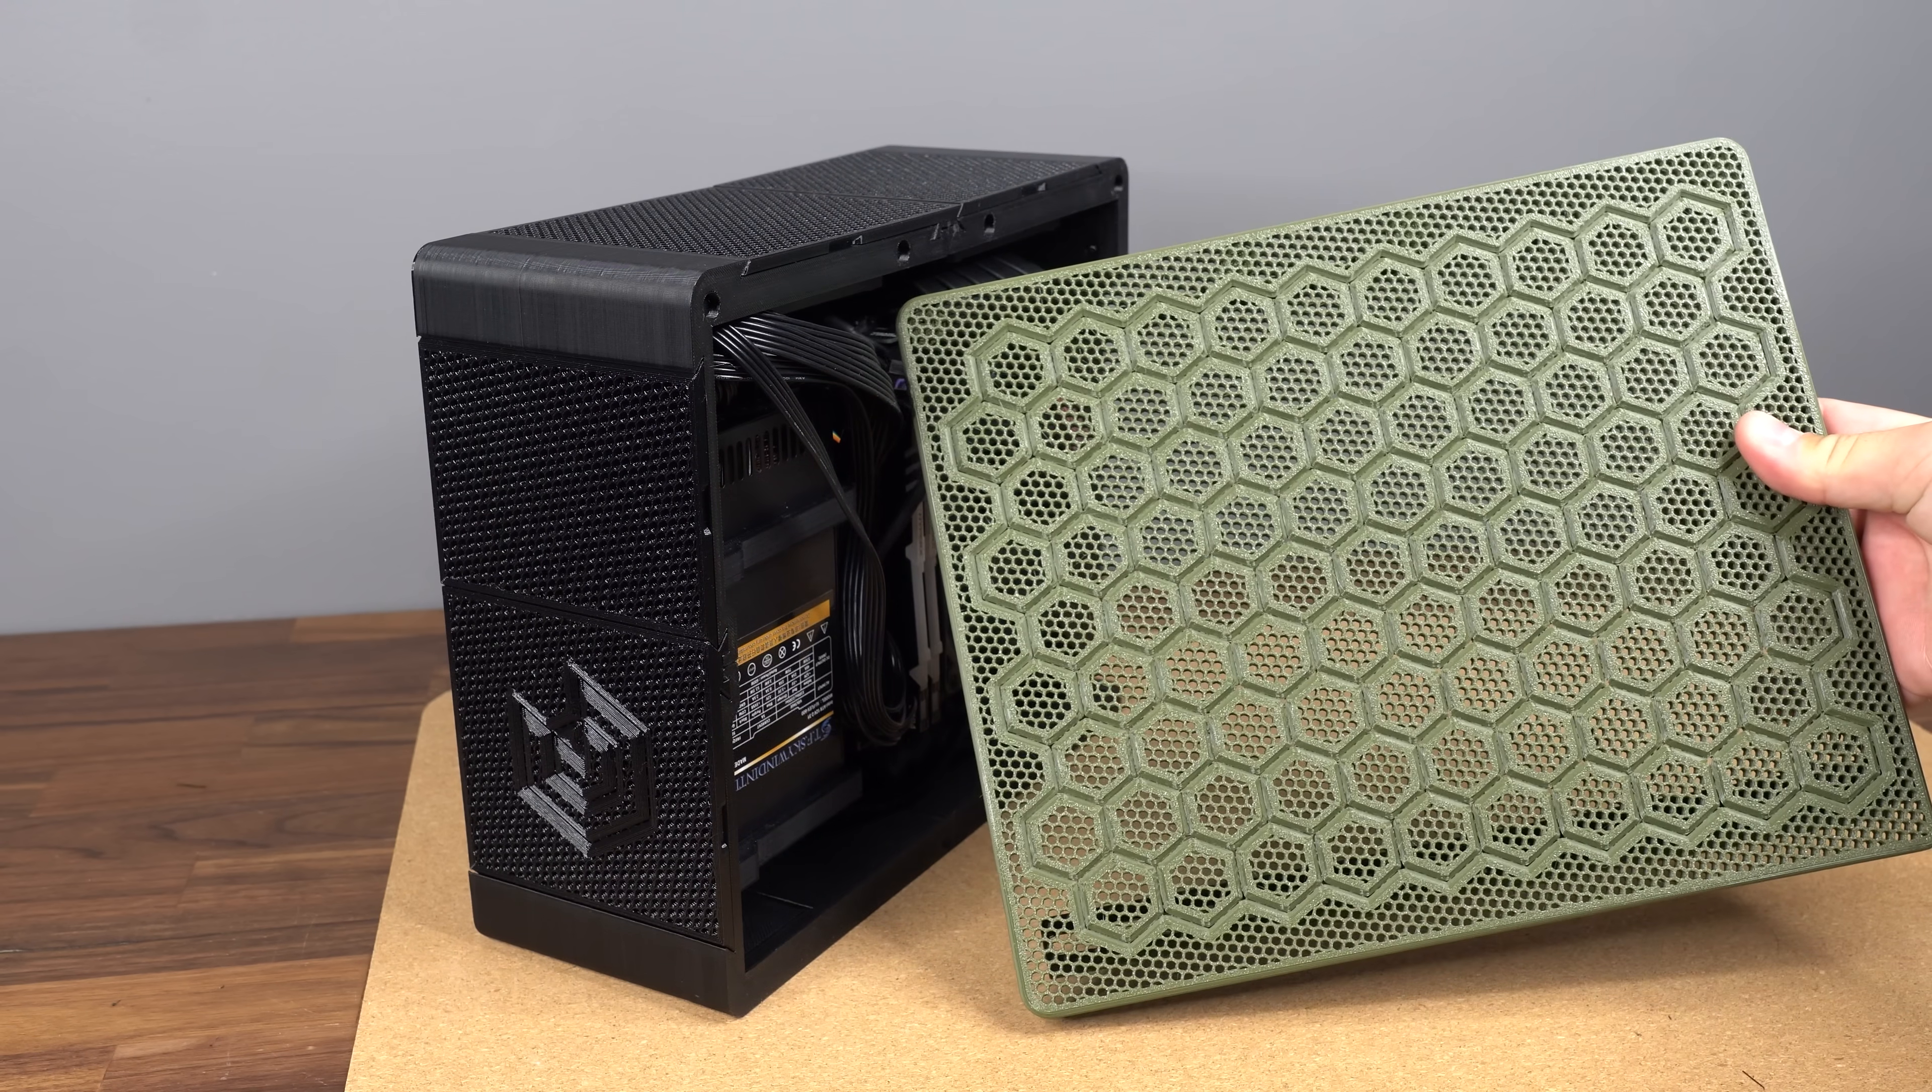And the only thing left to do at this point is to add the two external side panels.